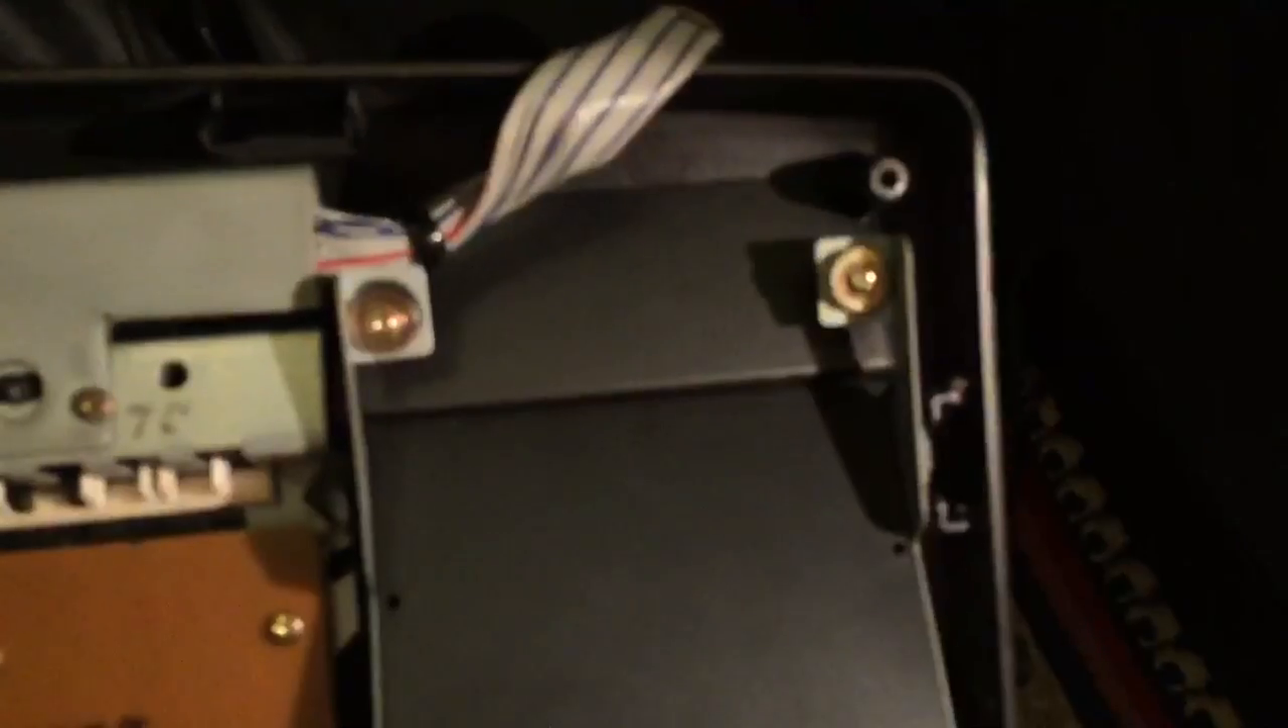Okay so now the screws are back into place and now the USB drive emulator is replacing the floppy disk drive.